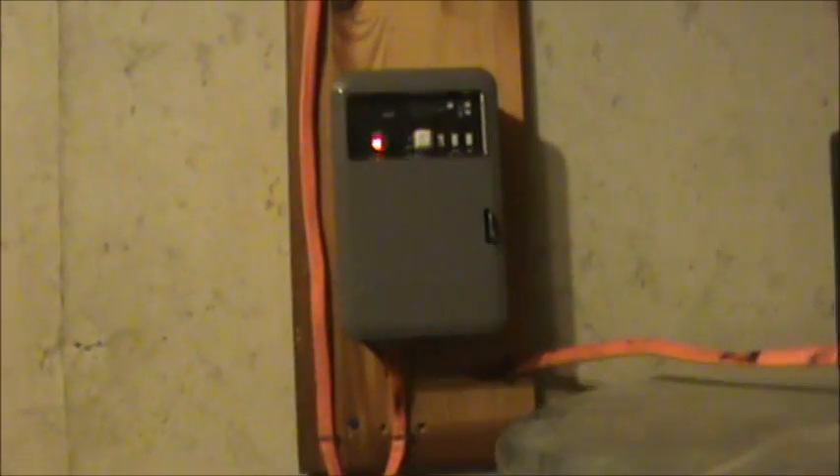And as you can see the unit's all in place.